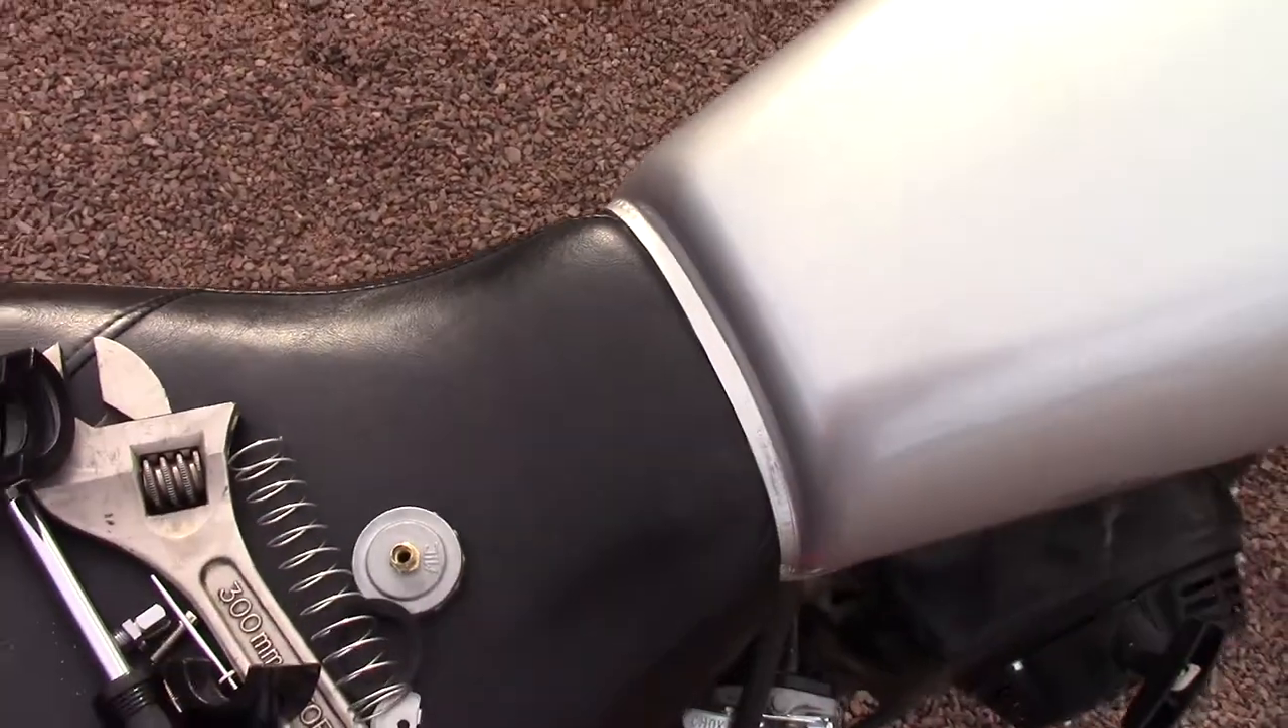Another thing too, the seat's fully in as you all know, but it's pretty nice and flush. So it's not too bad.